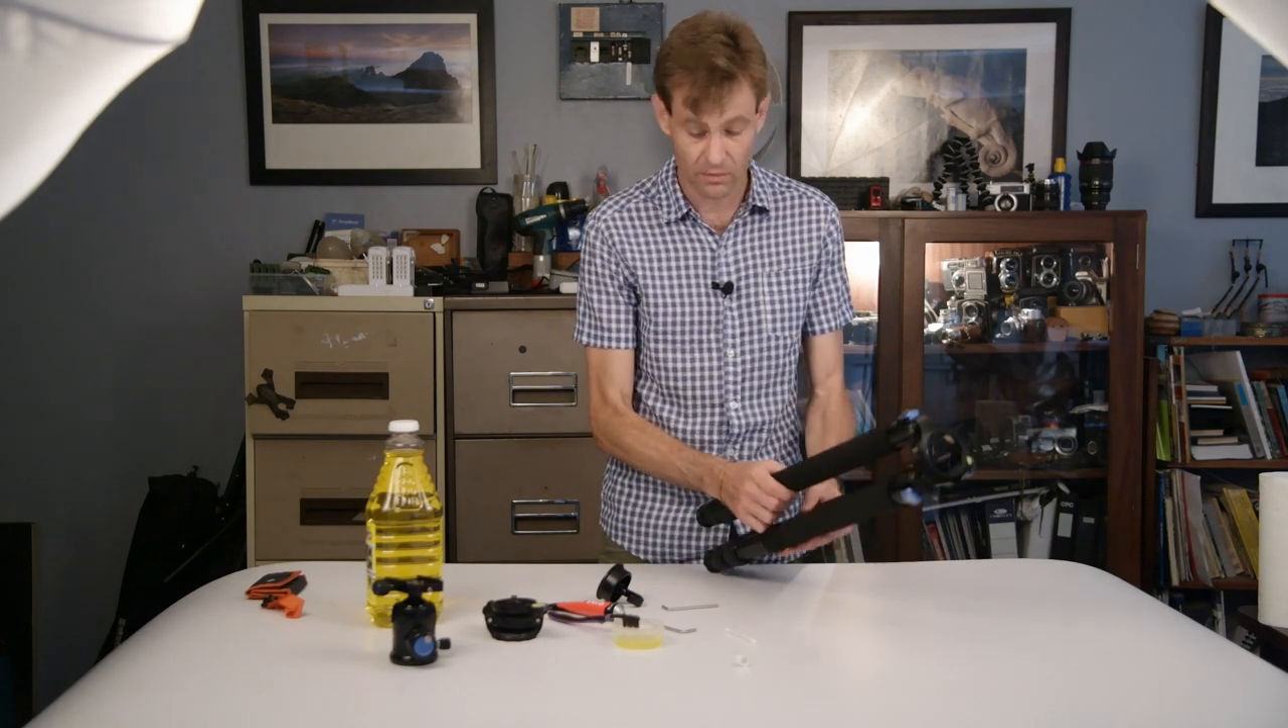We just need to reassemble the tripod.